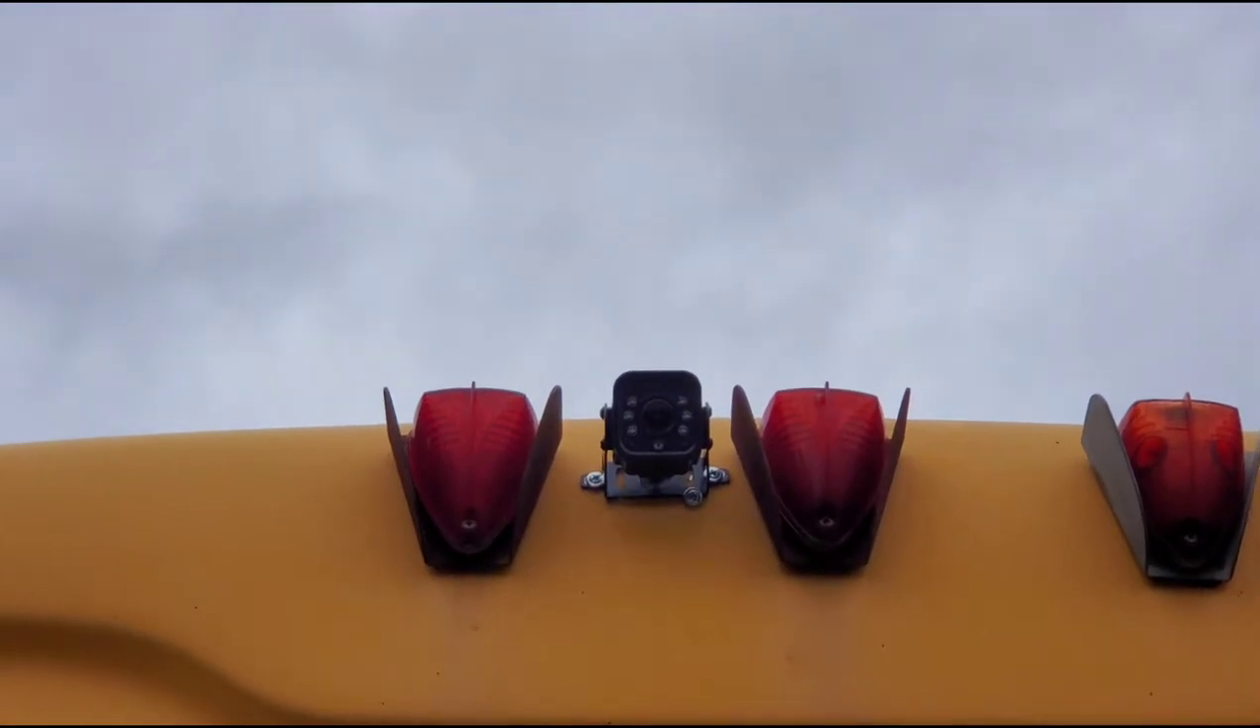I already got up there and drilled a hole mounted the backup camera up there.